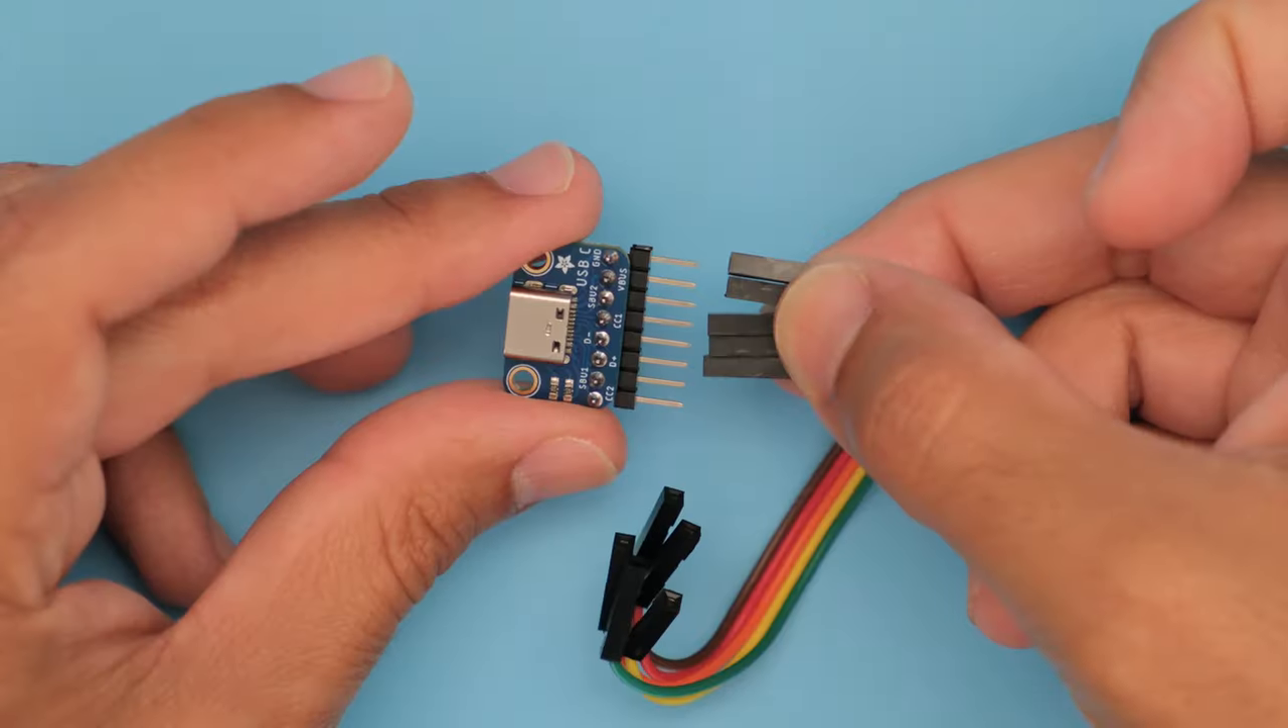Regular header pins were soldered to the top of the USB -C plug breakout.